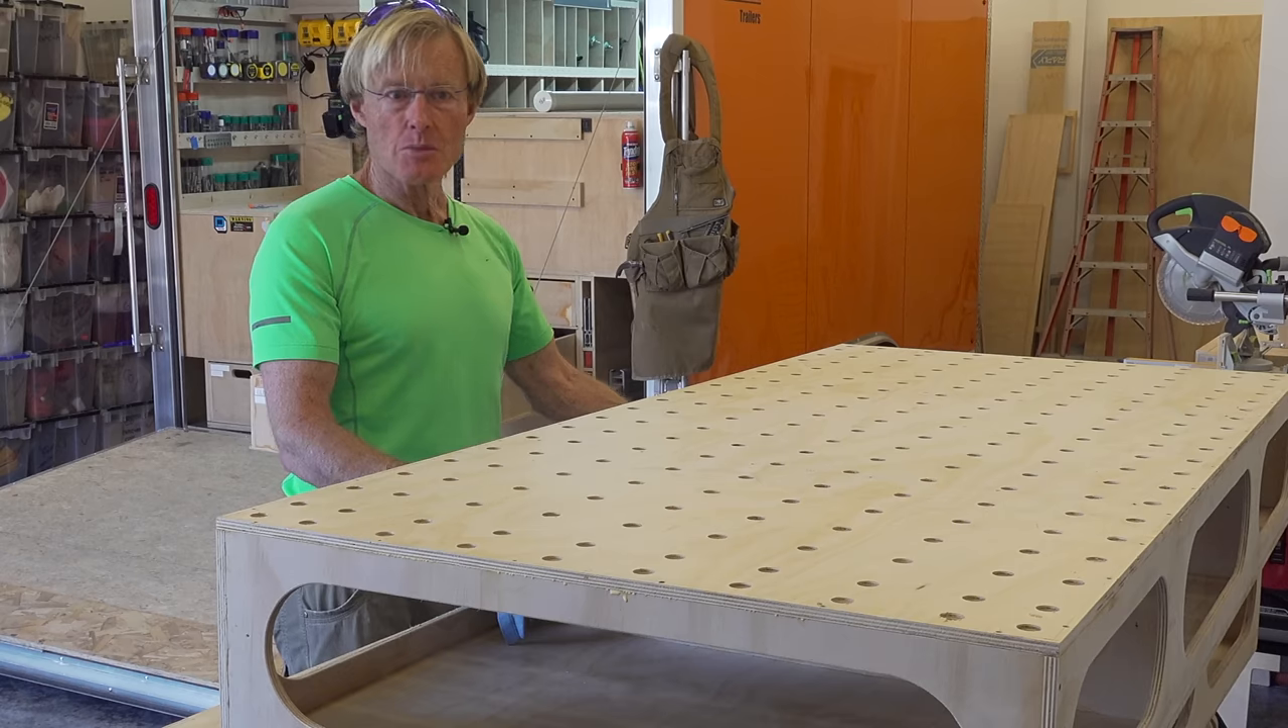Smart compact bench is now assembled.